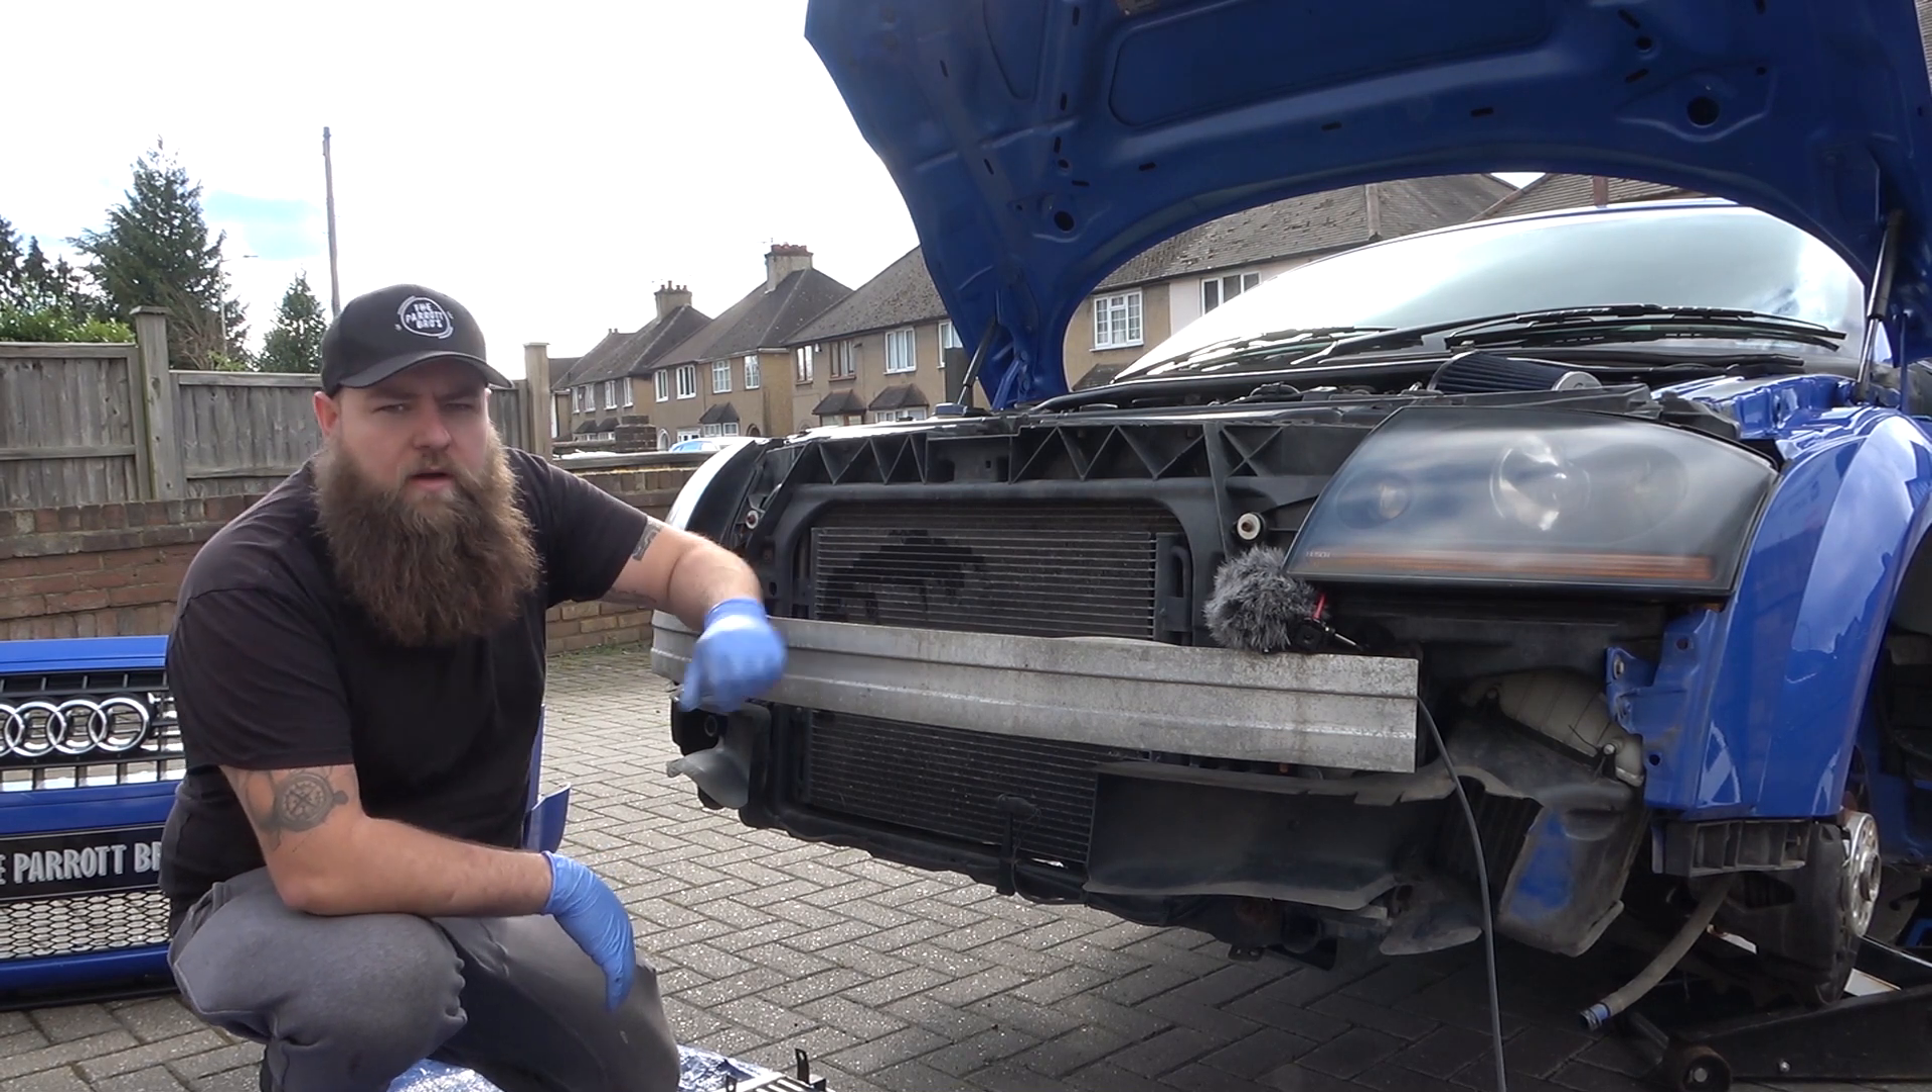Okay everyone so now we're in a position that we have removed the front bumper exposing what we need to remove.